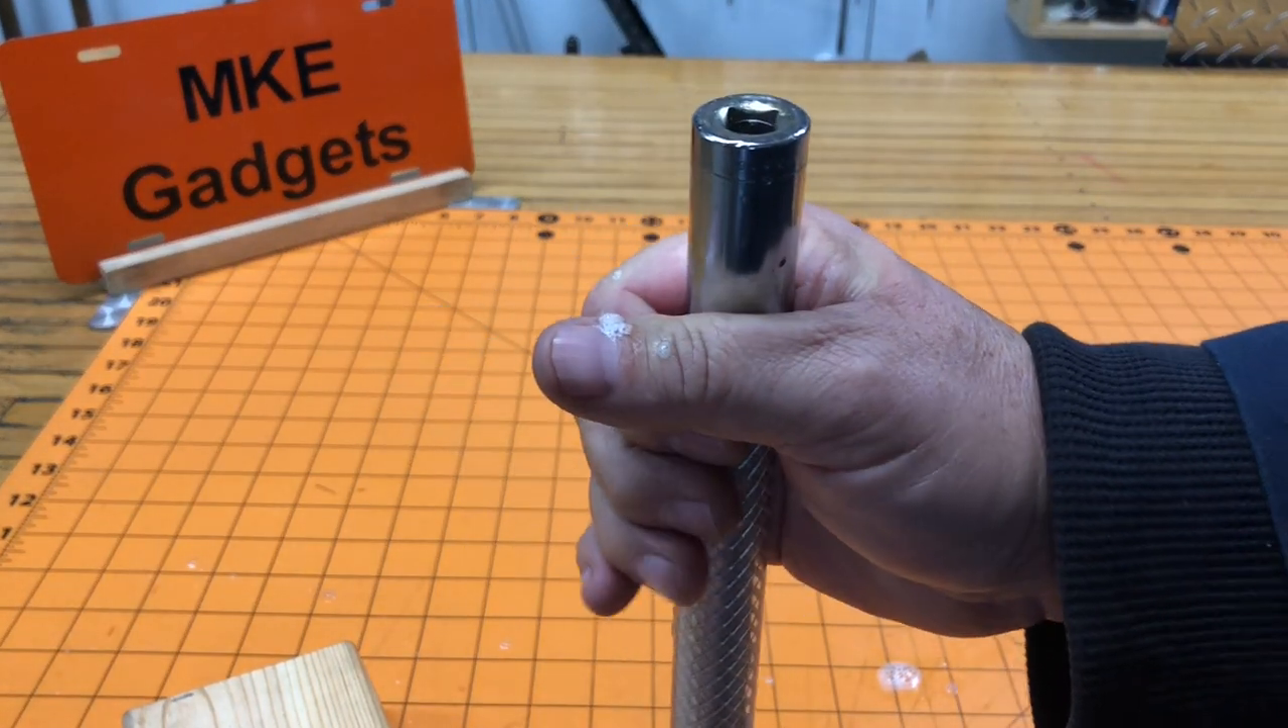And now to drive it the final distance, I've got a socket over the handle.